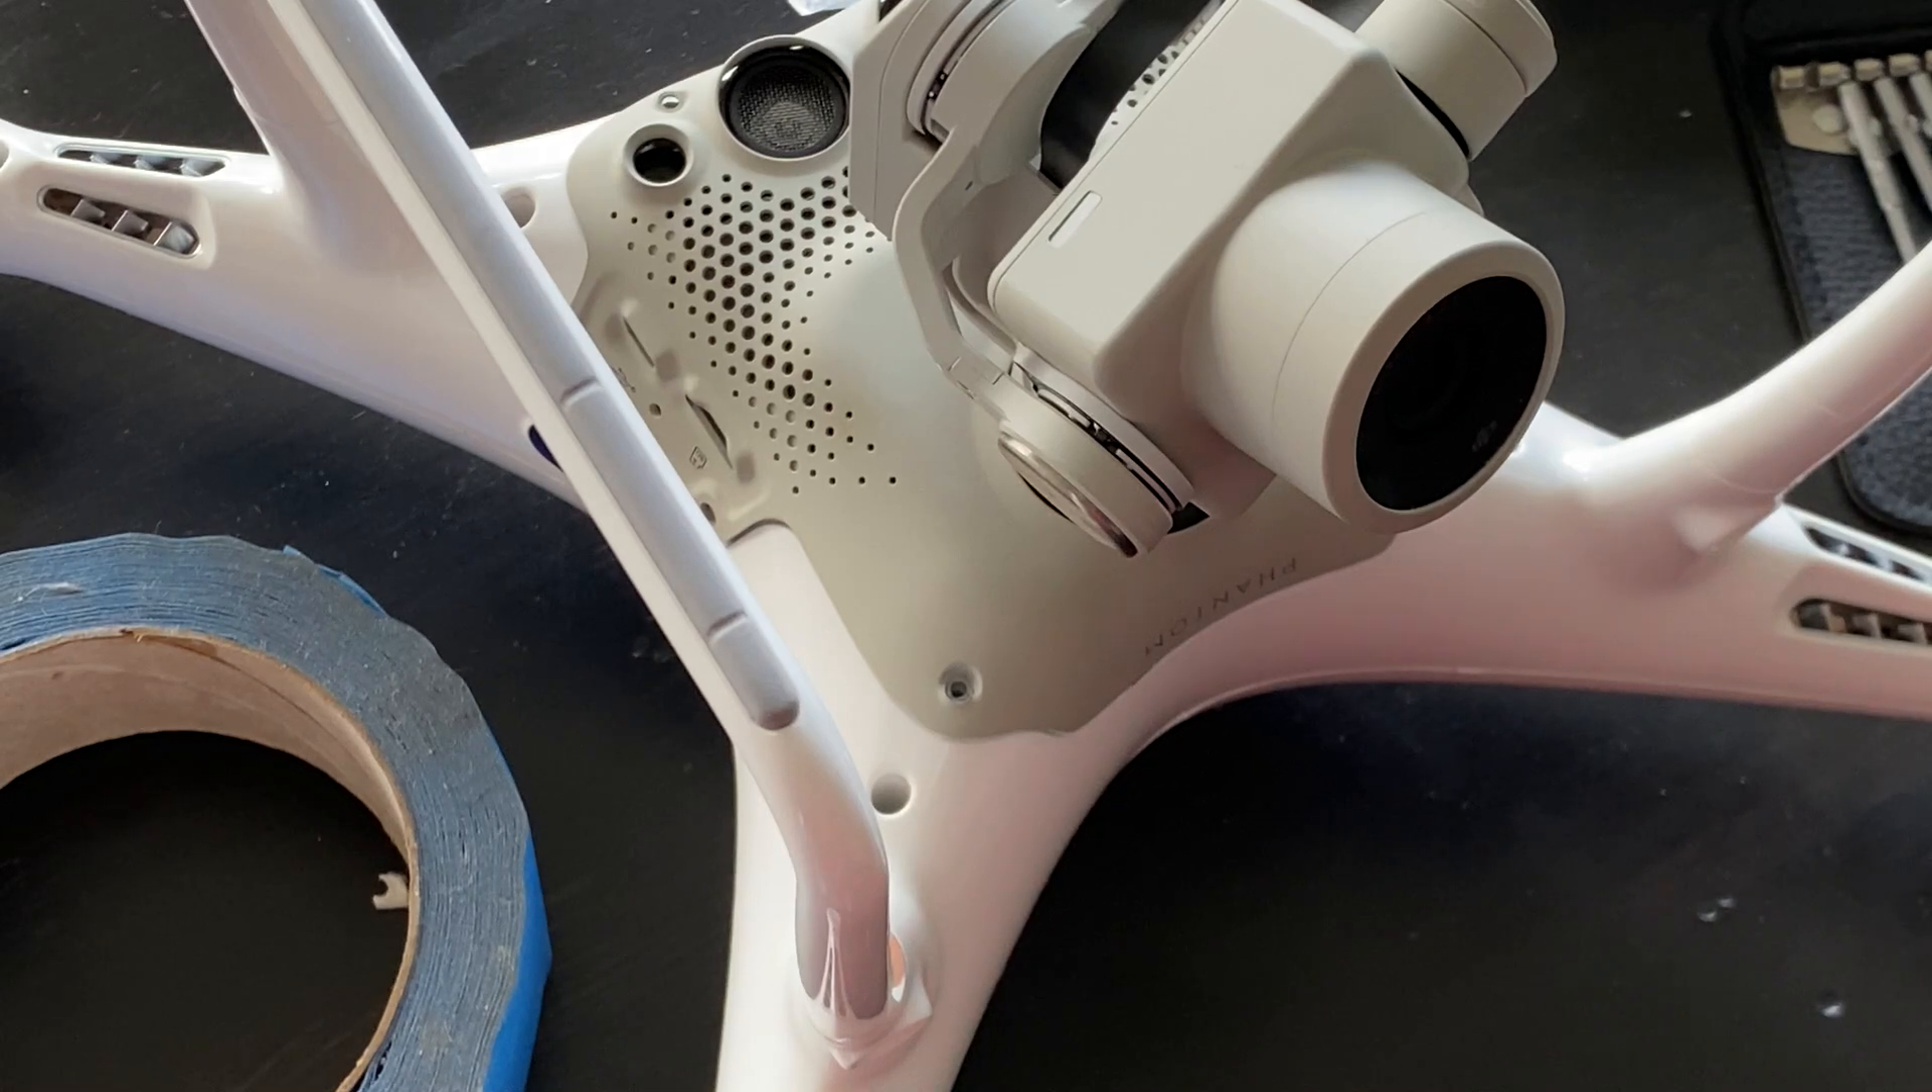We got the gimbal back on.